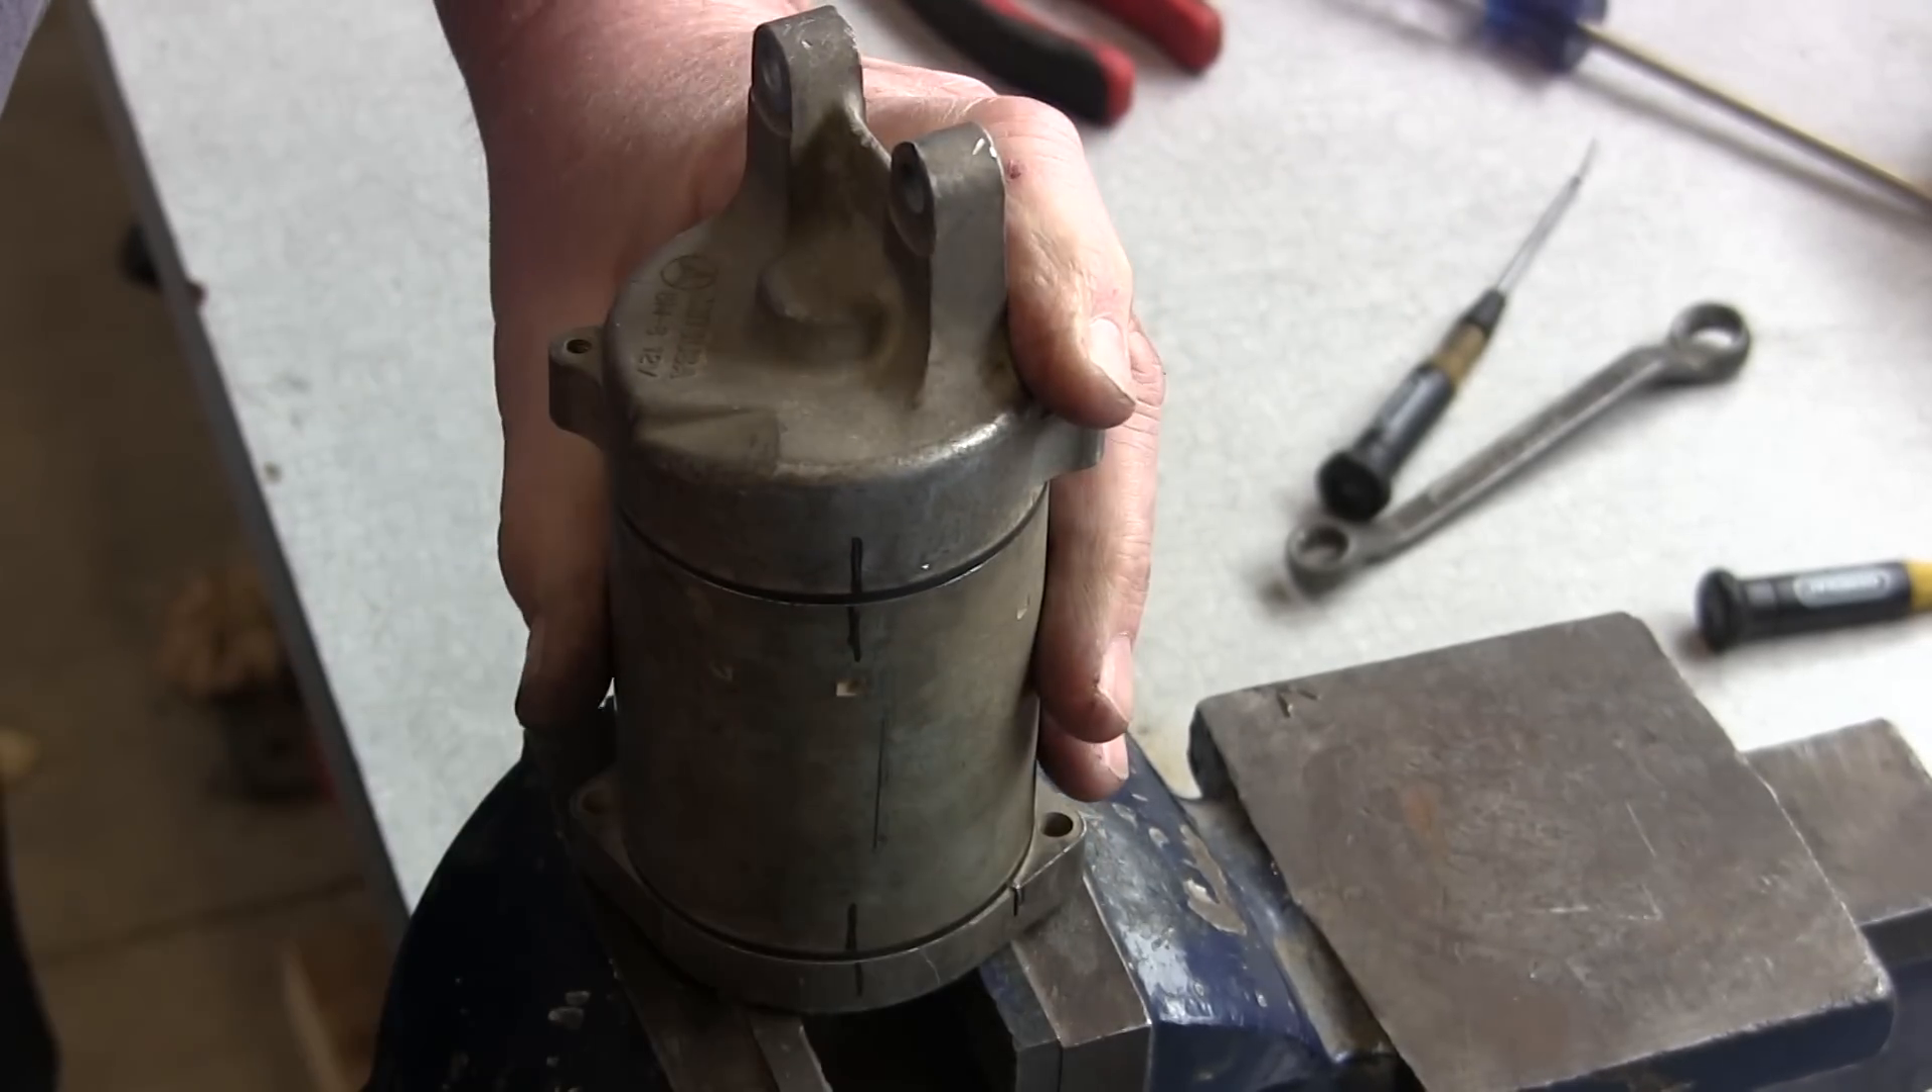Now the marks are all aligned.